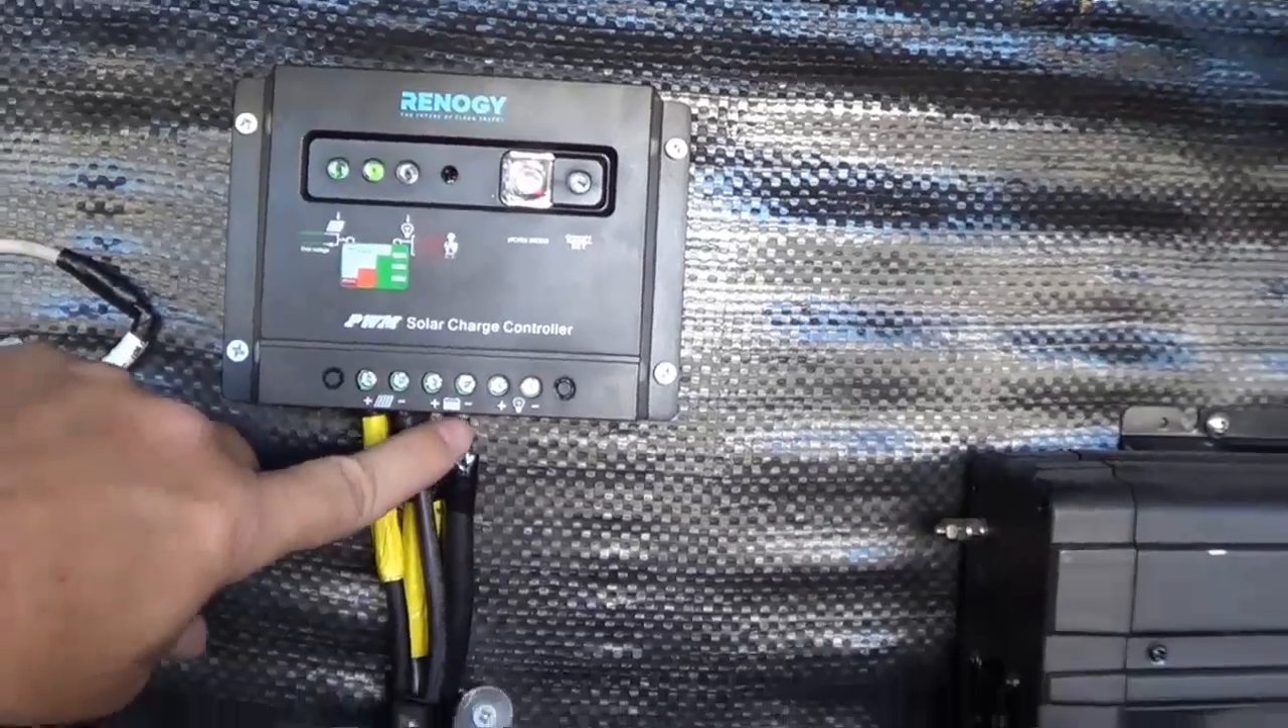And so I have the solar panel wires going into the charge controller.